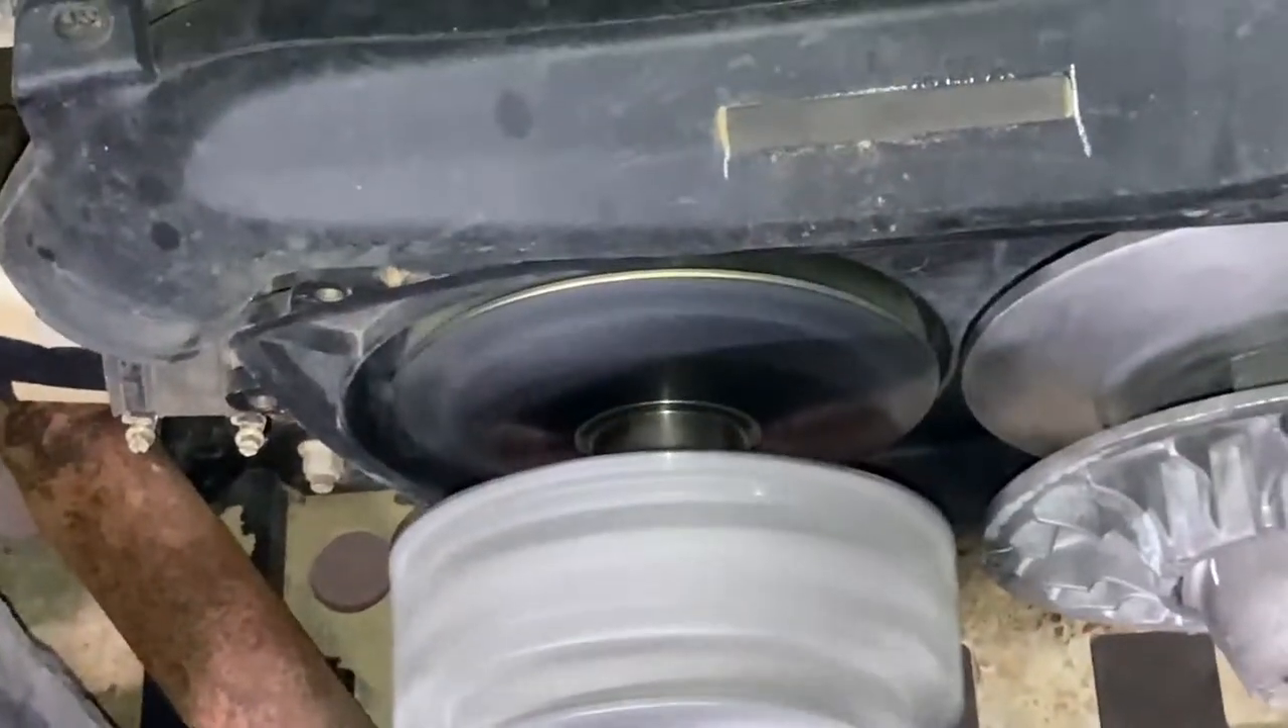Okay so i don't have the belt put on there yet obviously but i started it up to see if the clutch is going to work.